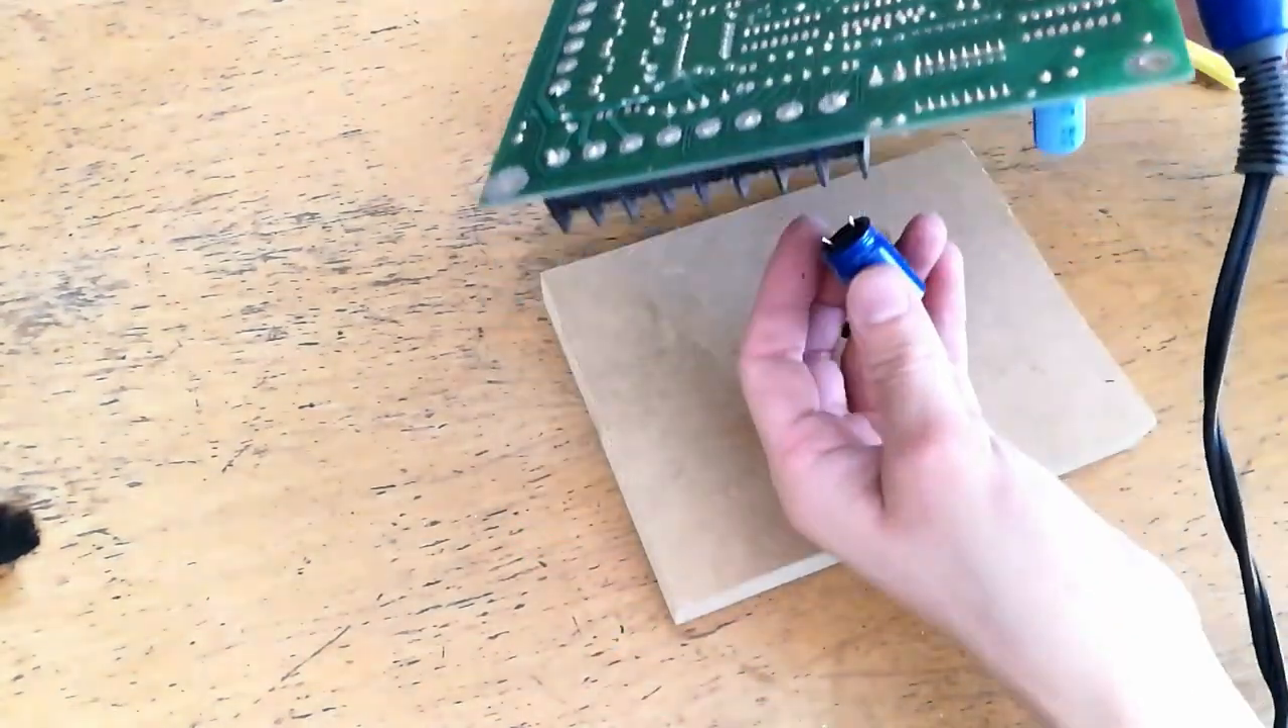Now I've fully removed the capacitor.